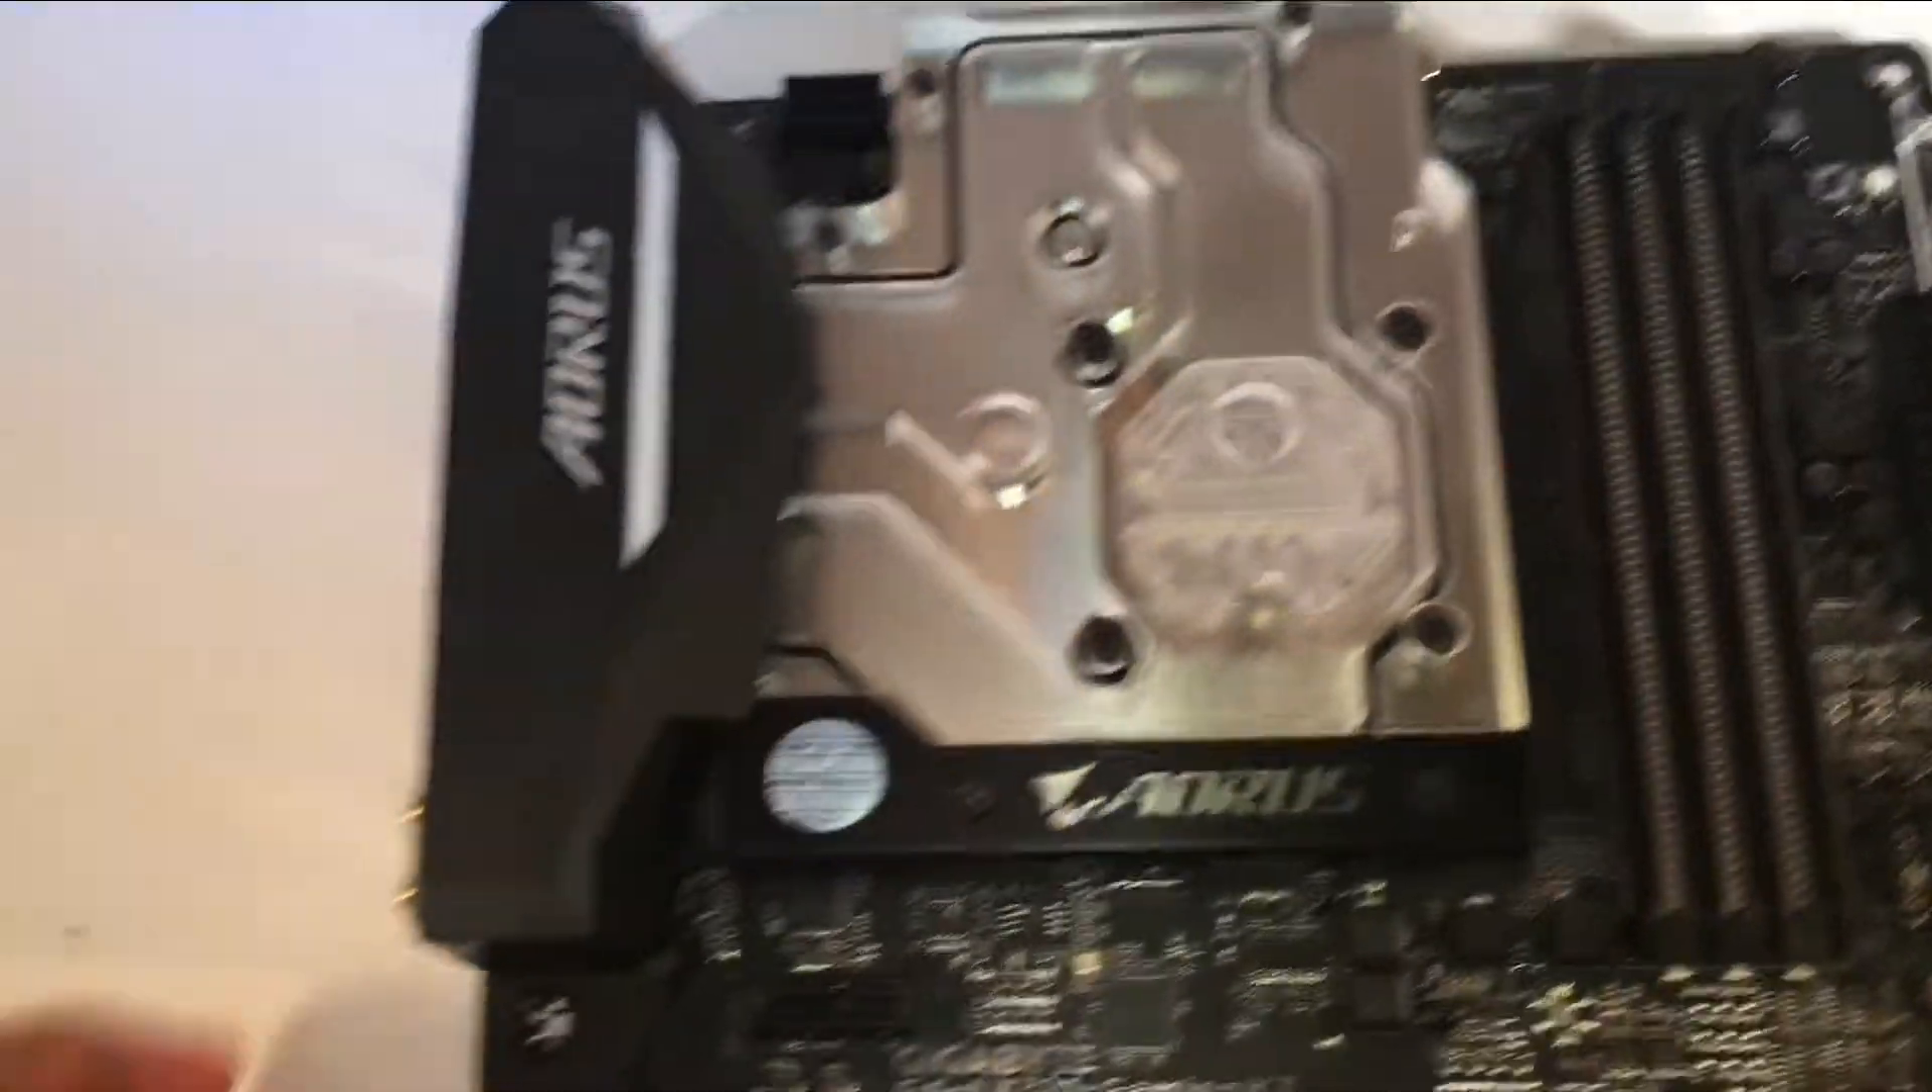I've installed the mono block onto the actual board itself.